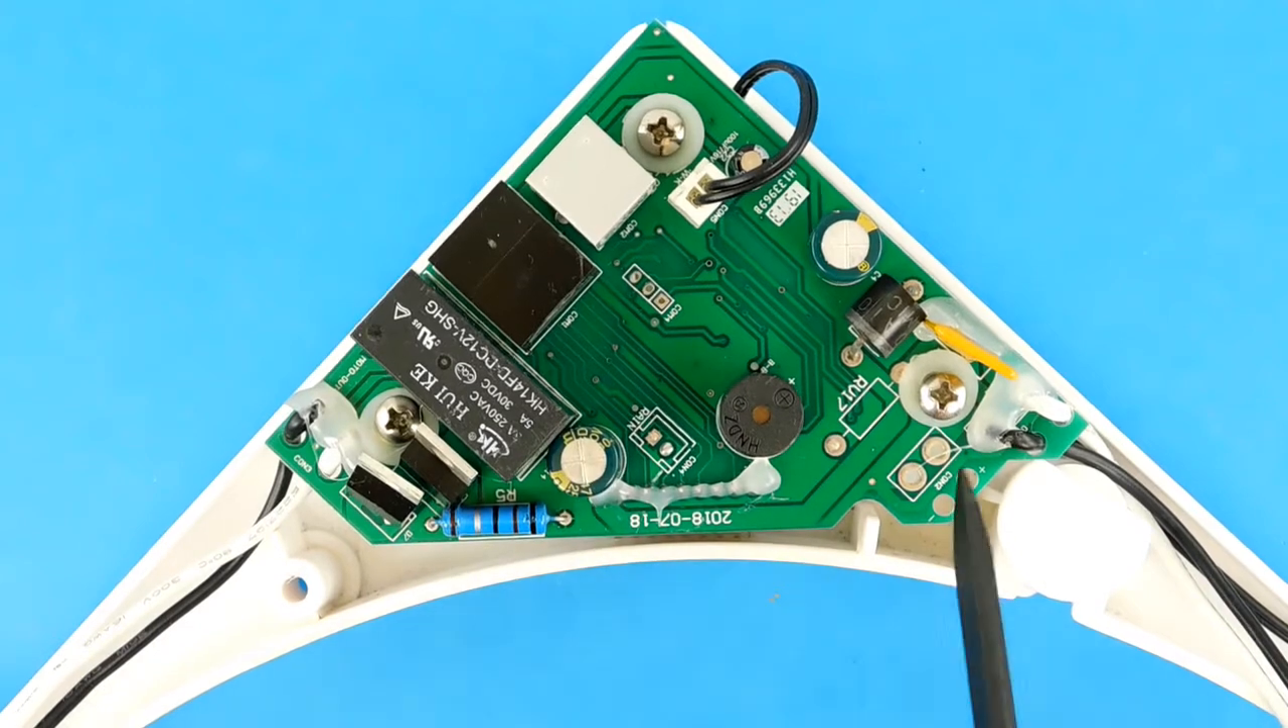And then I put the three screws in, remembering to put a nylon washer under the head of each of the three screws.